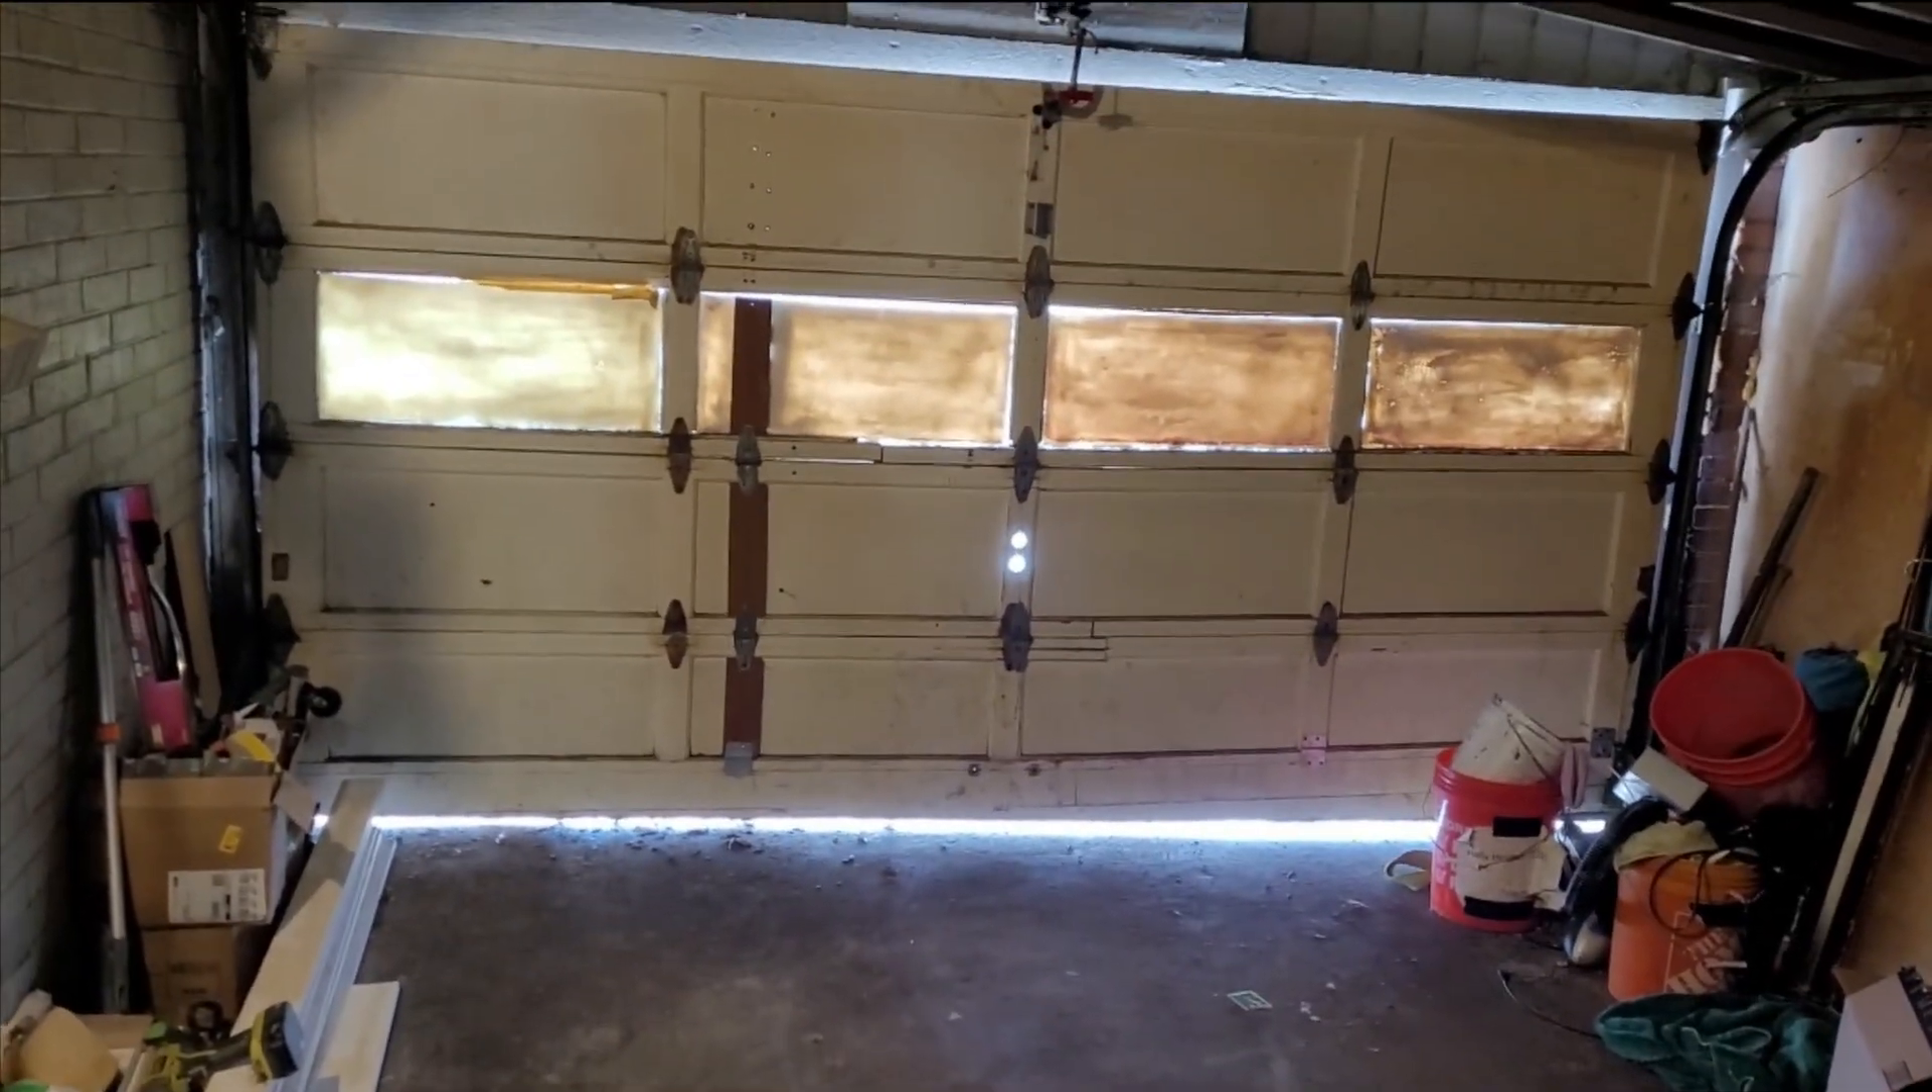There is a gap at the bottom because I just I did pull off the one inch trim that was at the bottom and then the rubber piece so that's why the big gap.